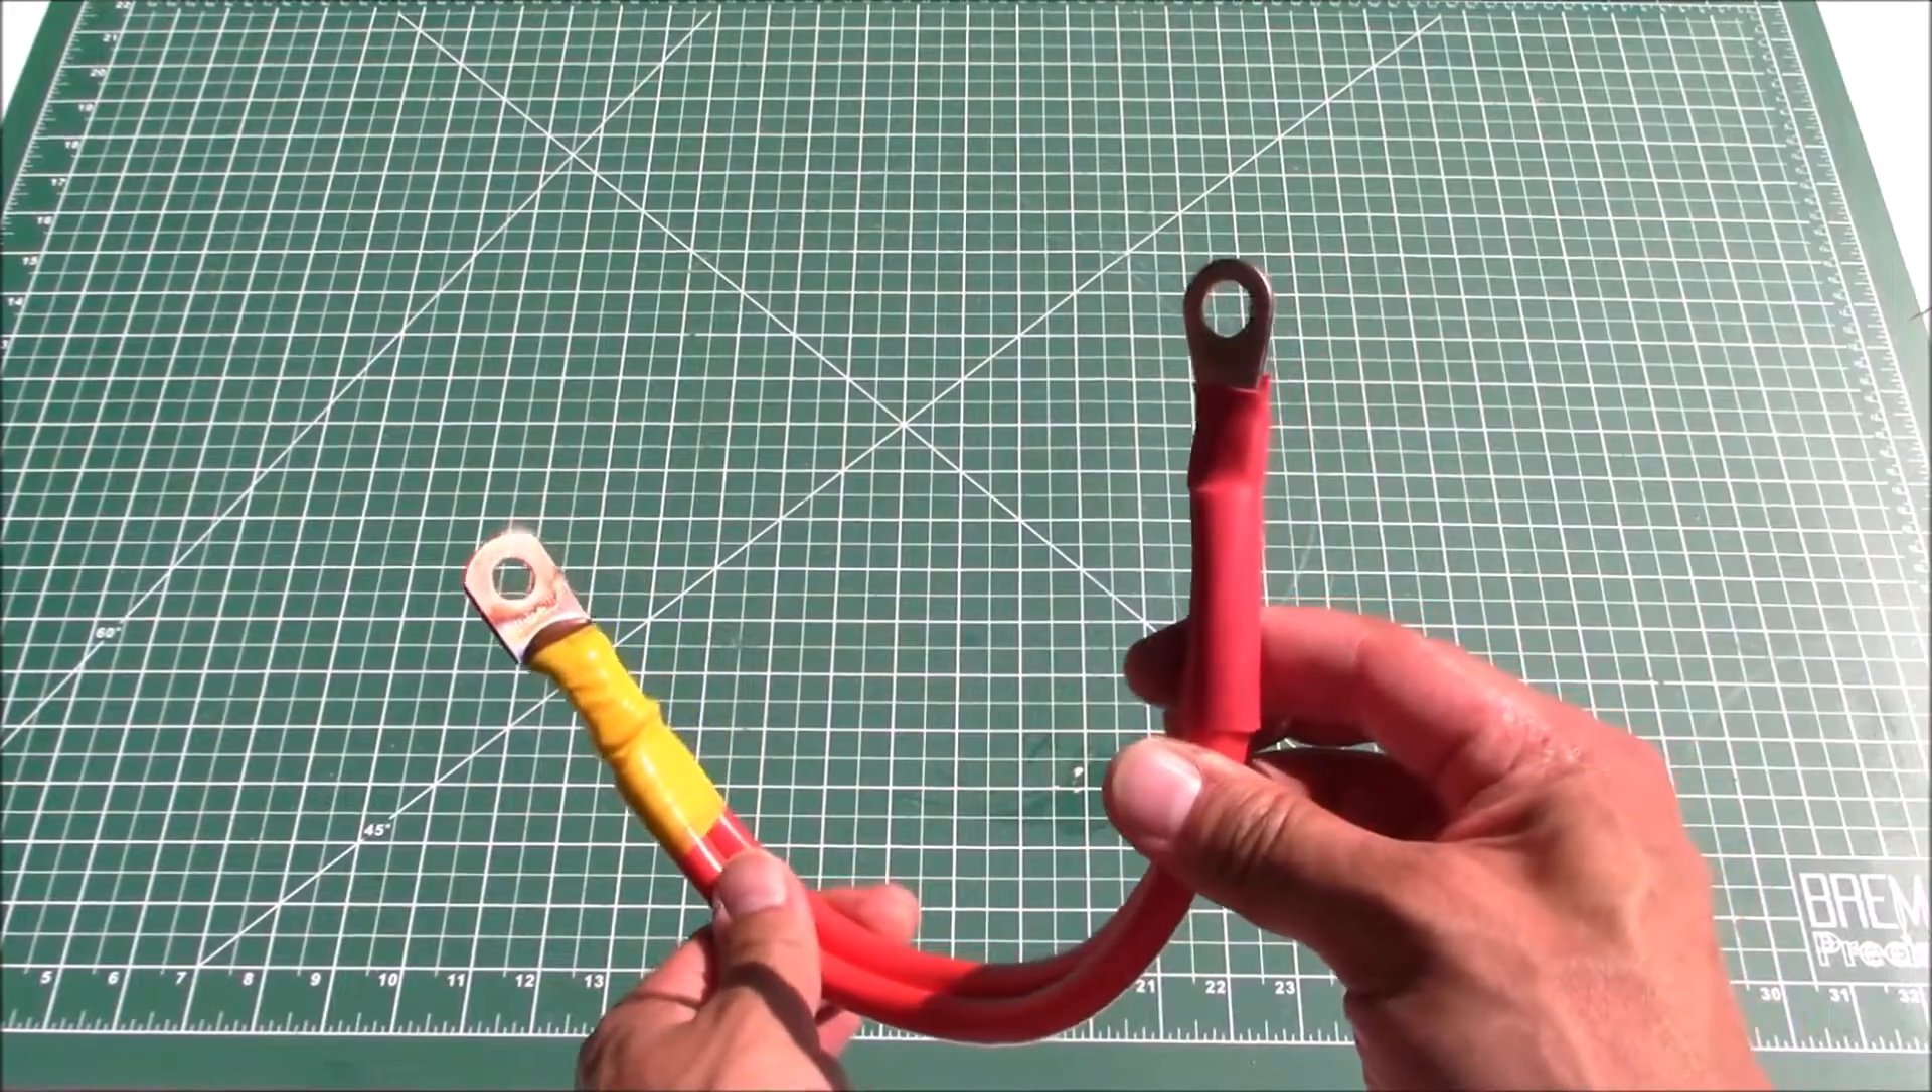All right so here you have it the finished product I think this is great I've got now terminals on both ends of this heavy duty battery cable so I can go ahead and now install this for my application.